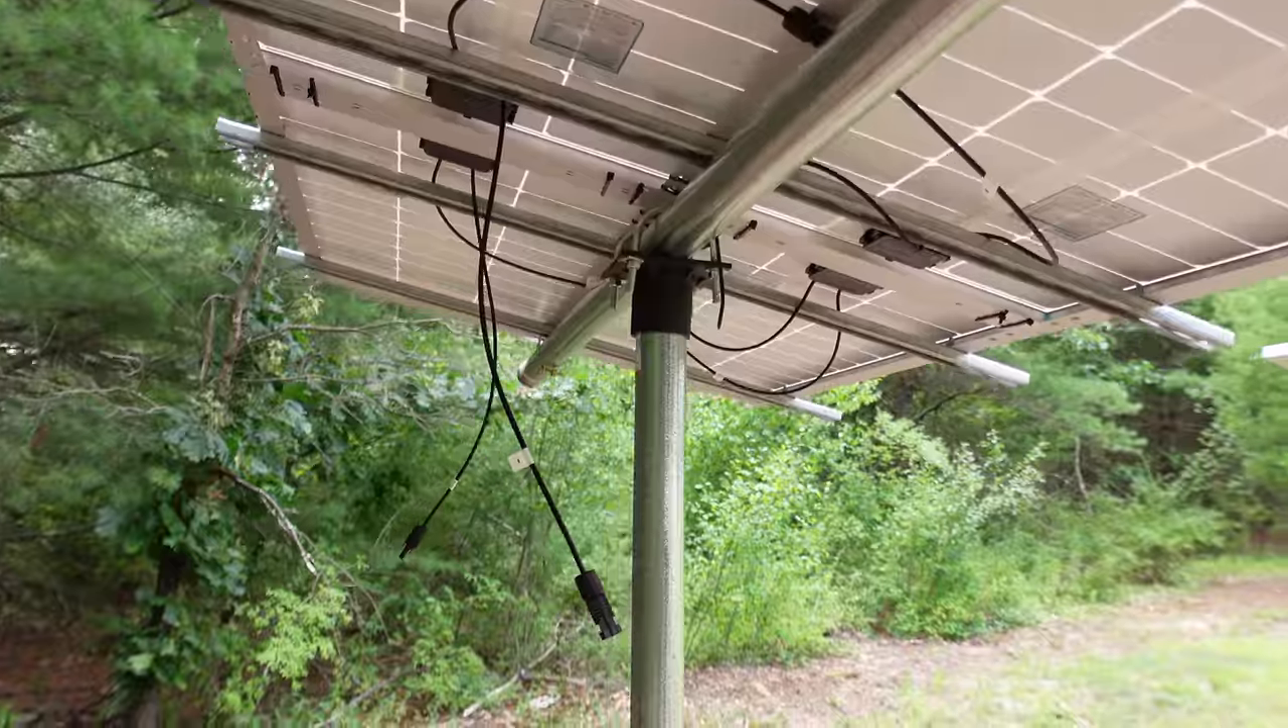But now all we have to do is connect these wires.